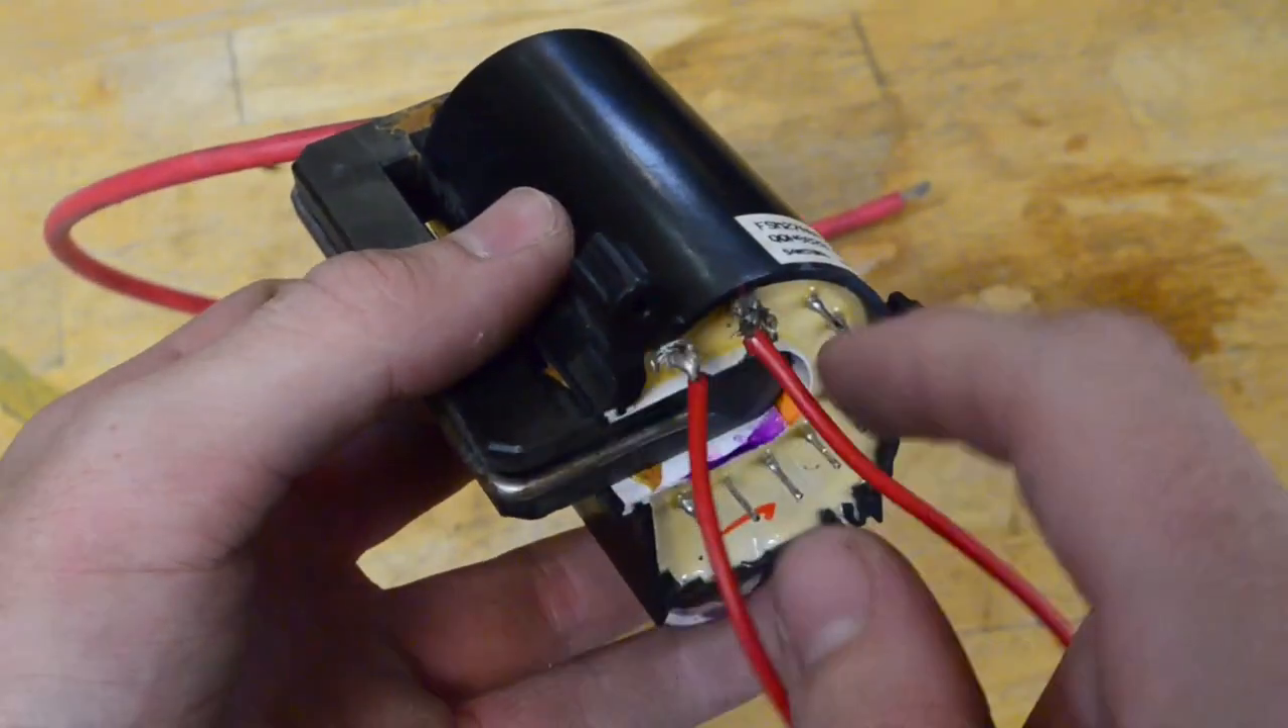As you can tell, I have two wires soldered on down here.